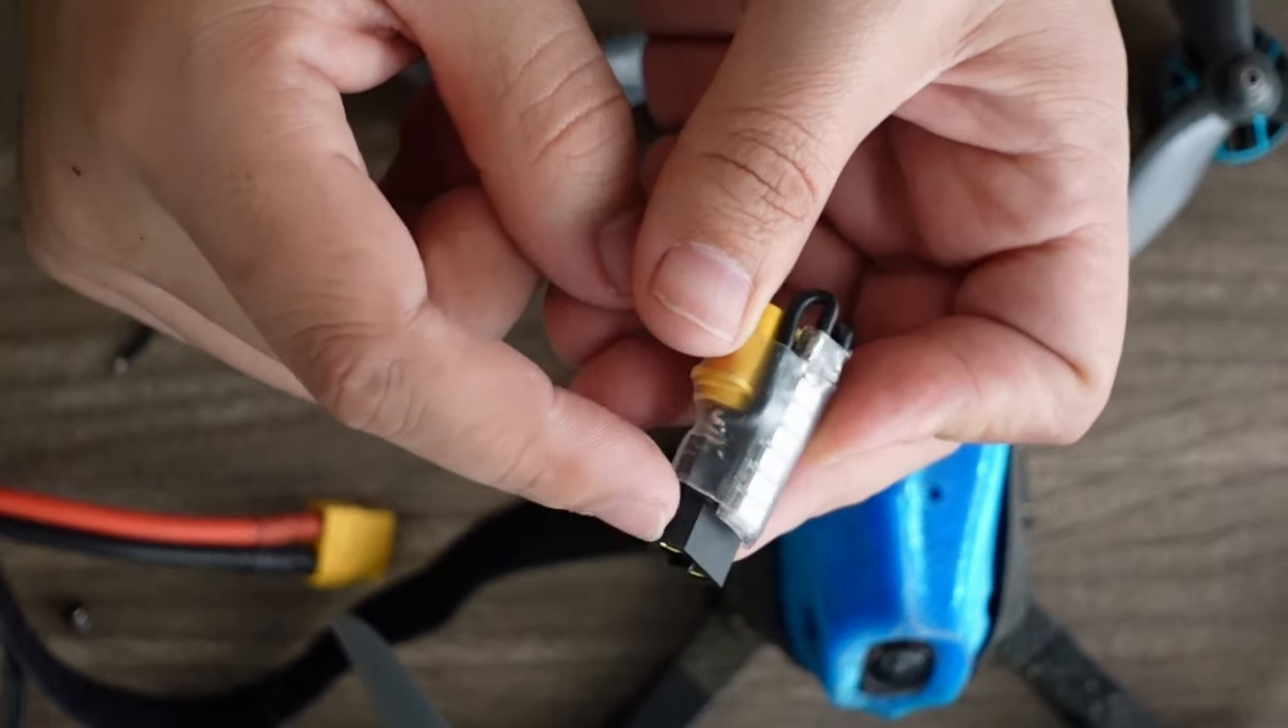Here's the finished product with the heat shrink applied.